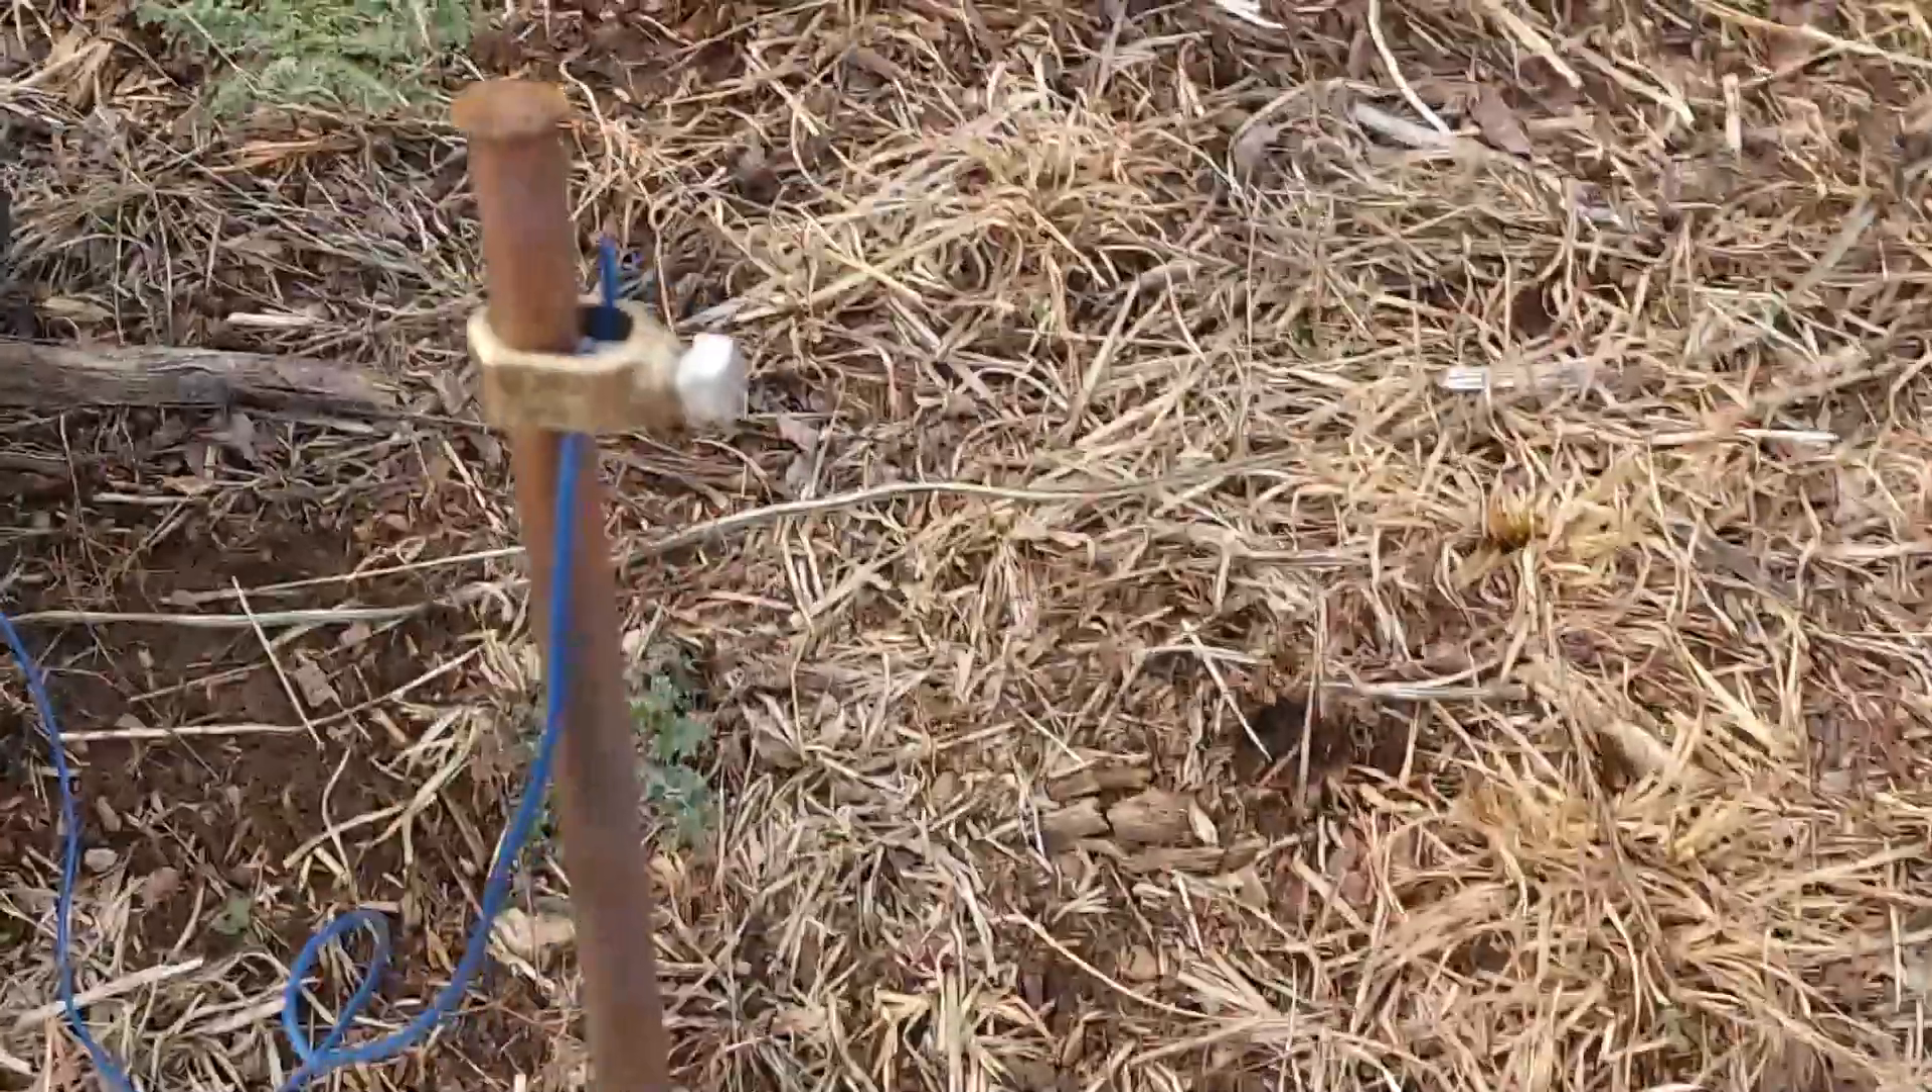So there's the blue wire leaving the battery box going over here to this ground rod and you can see i've got this acorn clamp attached to the ground rod and then the ground rod driven into the ground.